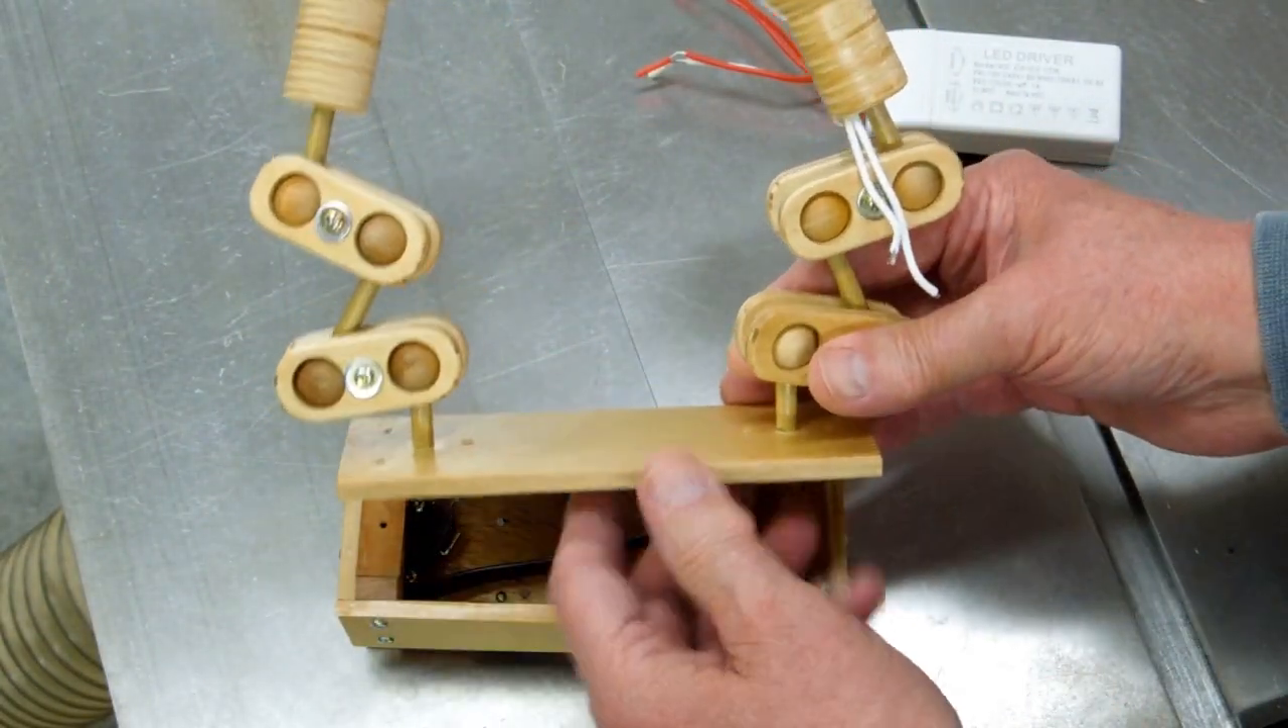I've assembled all the pieces for the flexible joints for the lights.